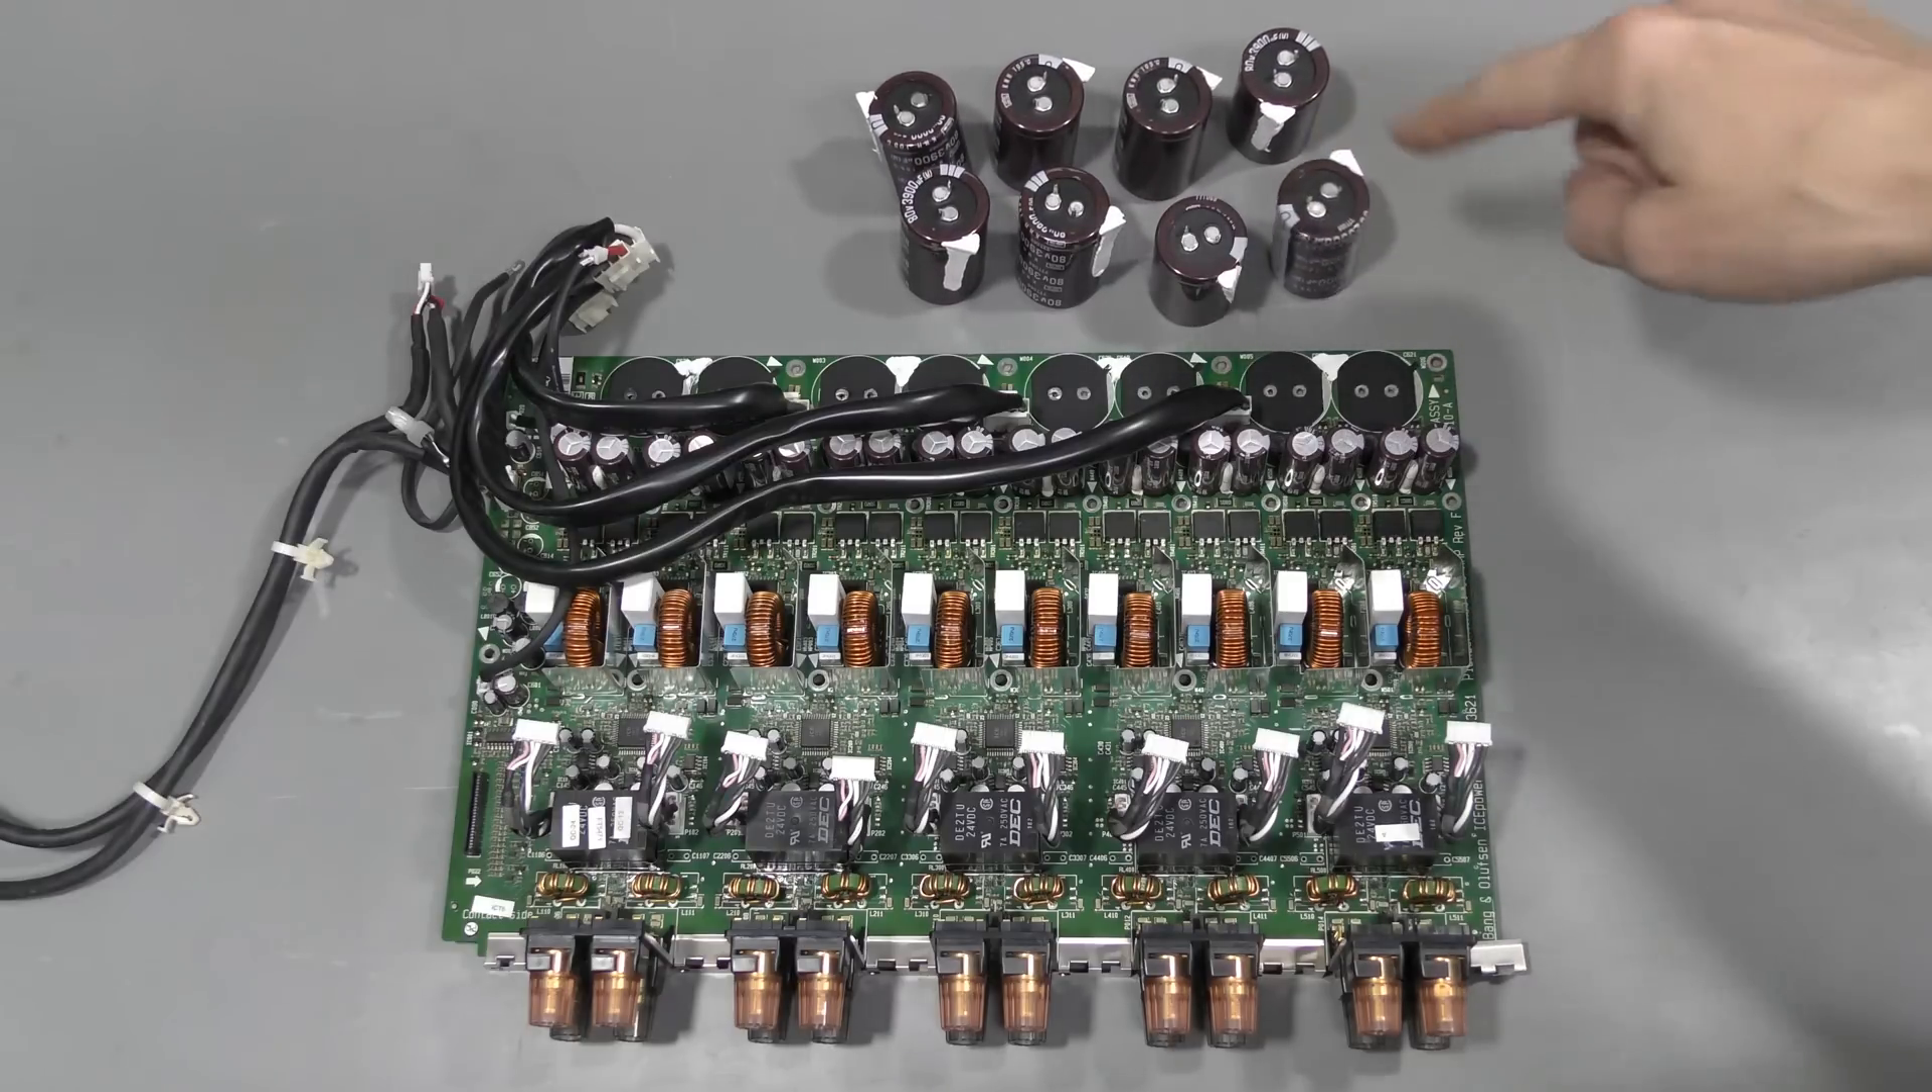And here is the power amp board. And I already removed these bulged capacitors.